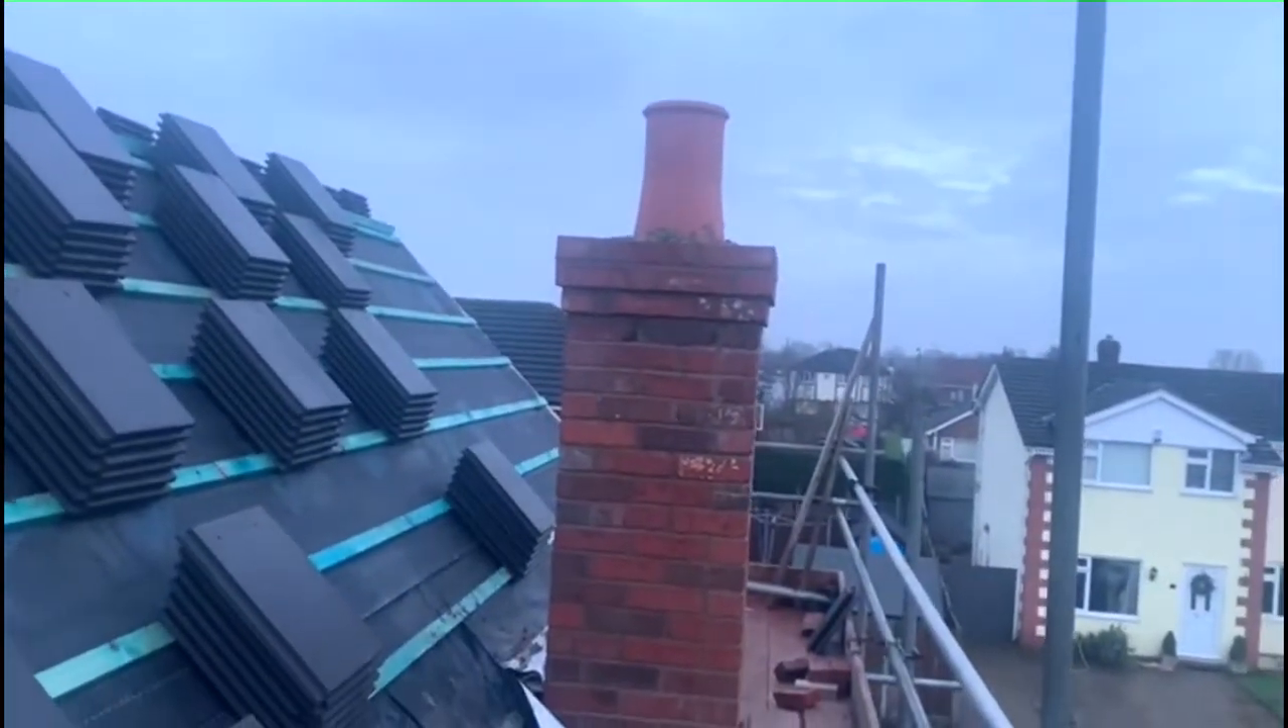Dave the brickie's been and finished off the chimney and put the pot on.